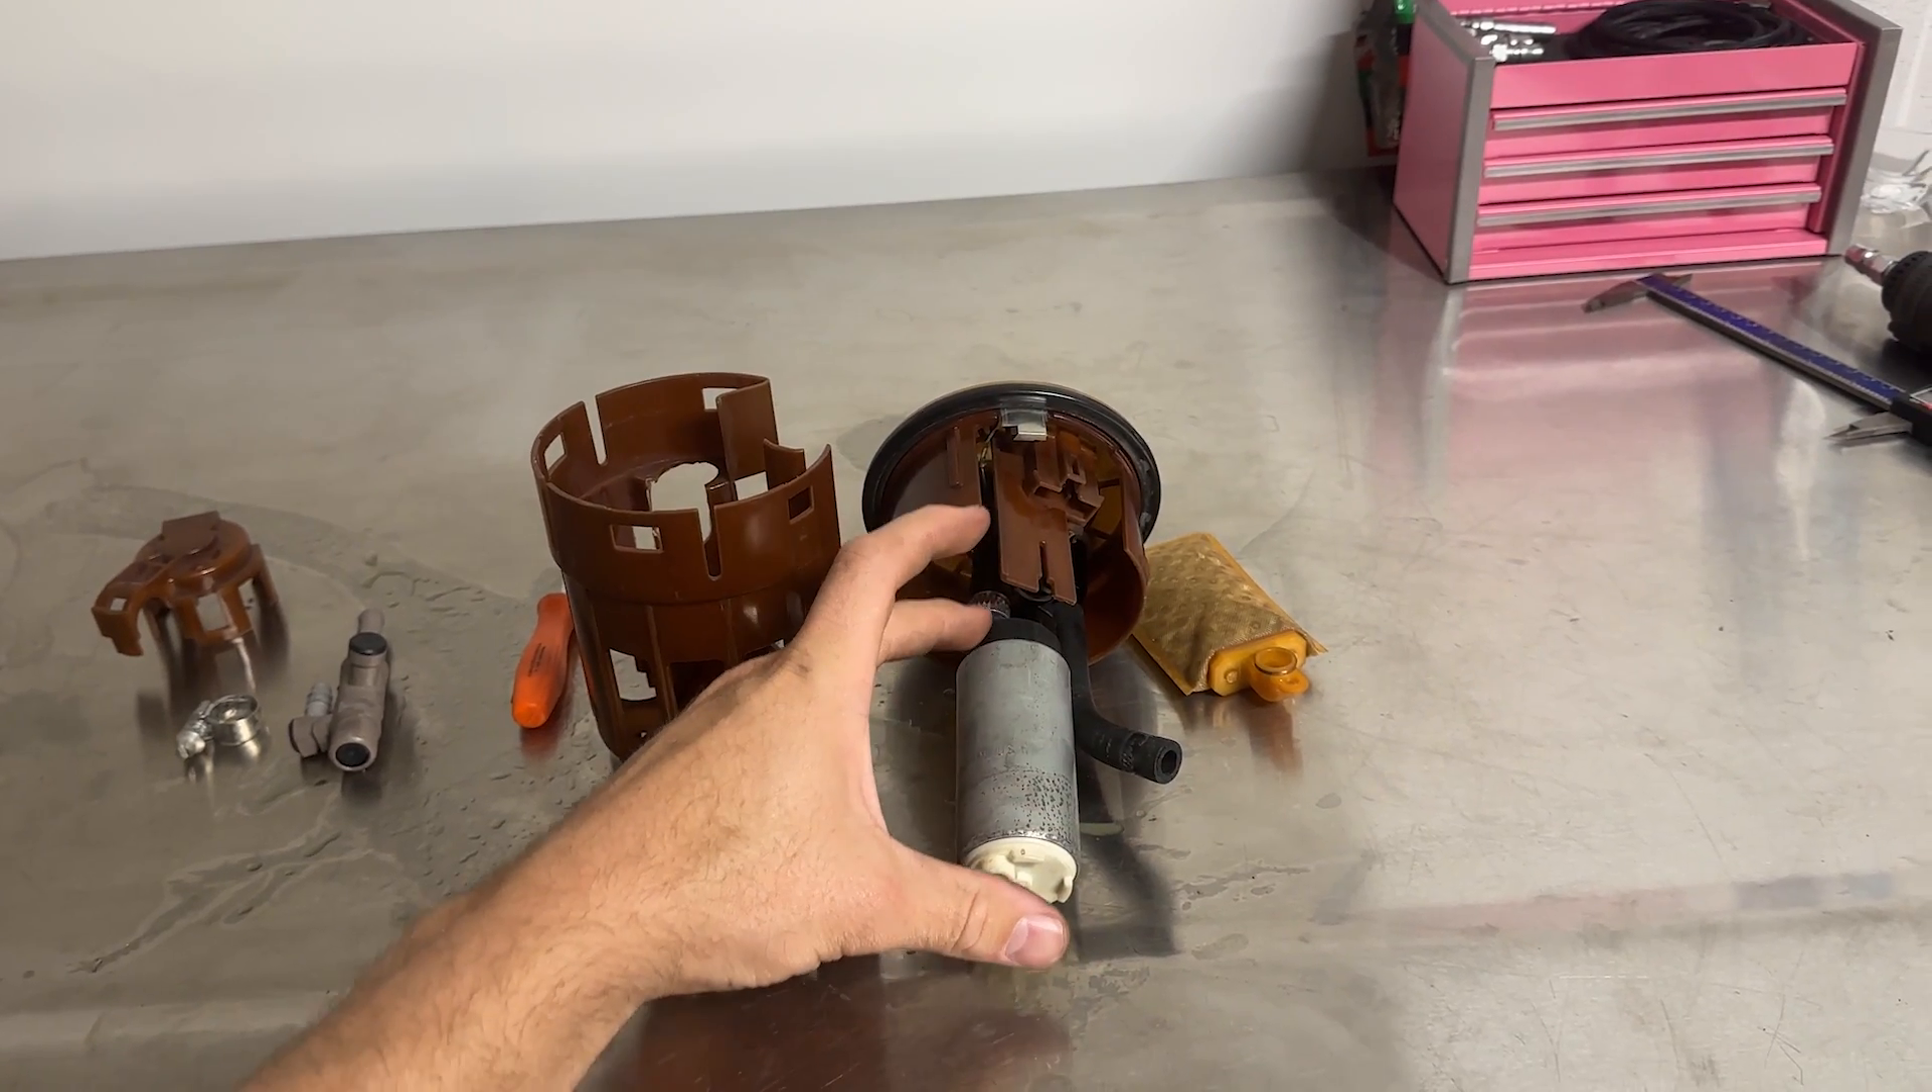With the bottom section off the top hat here, we can see the fuel pump.